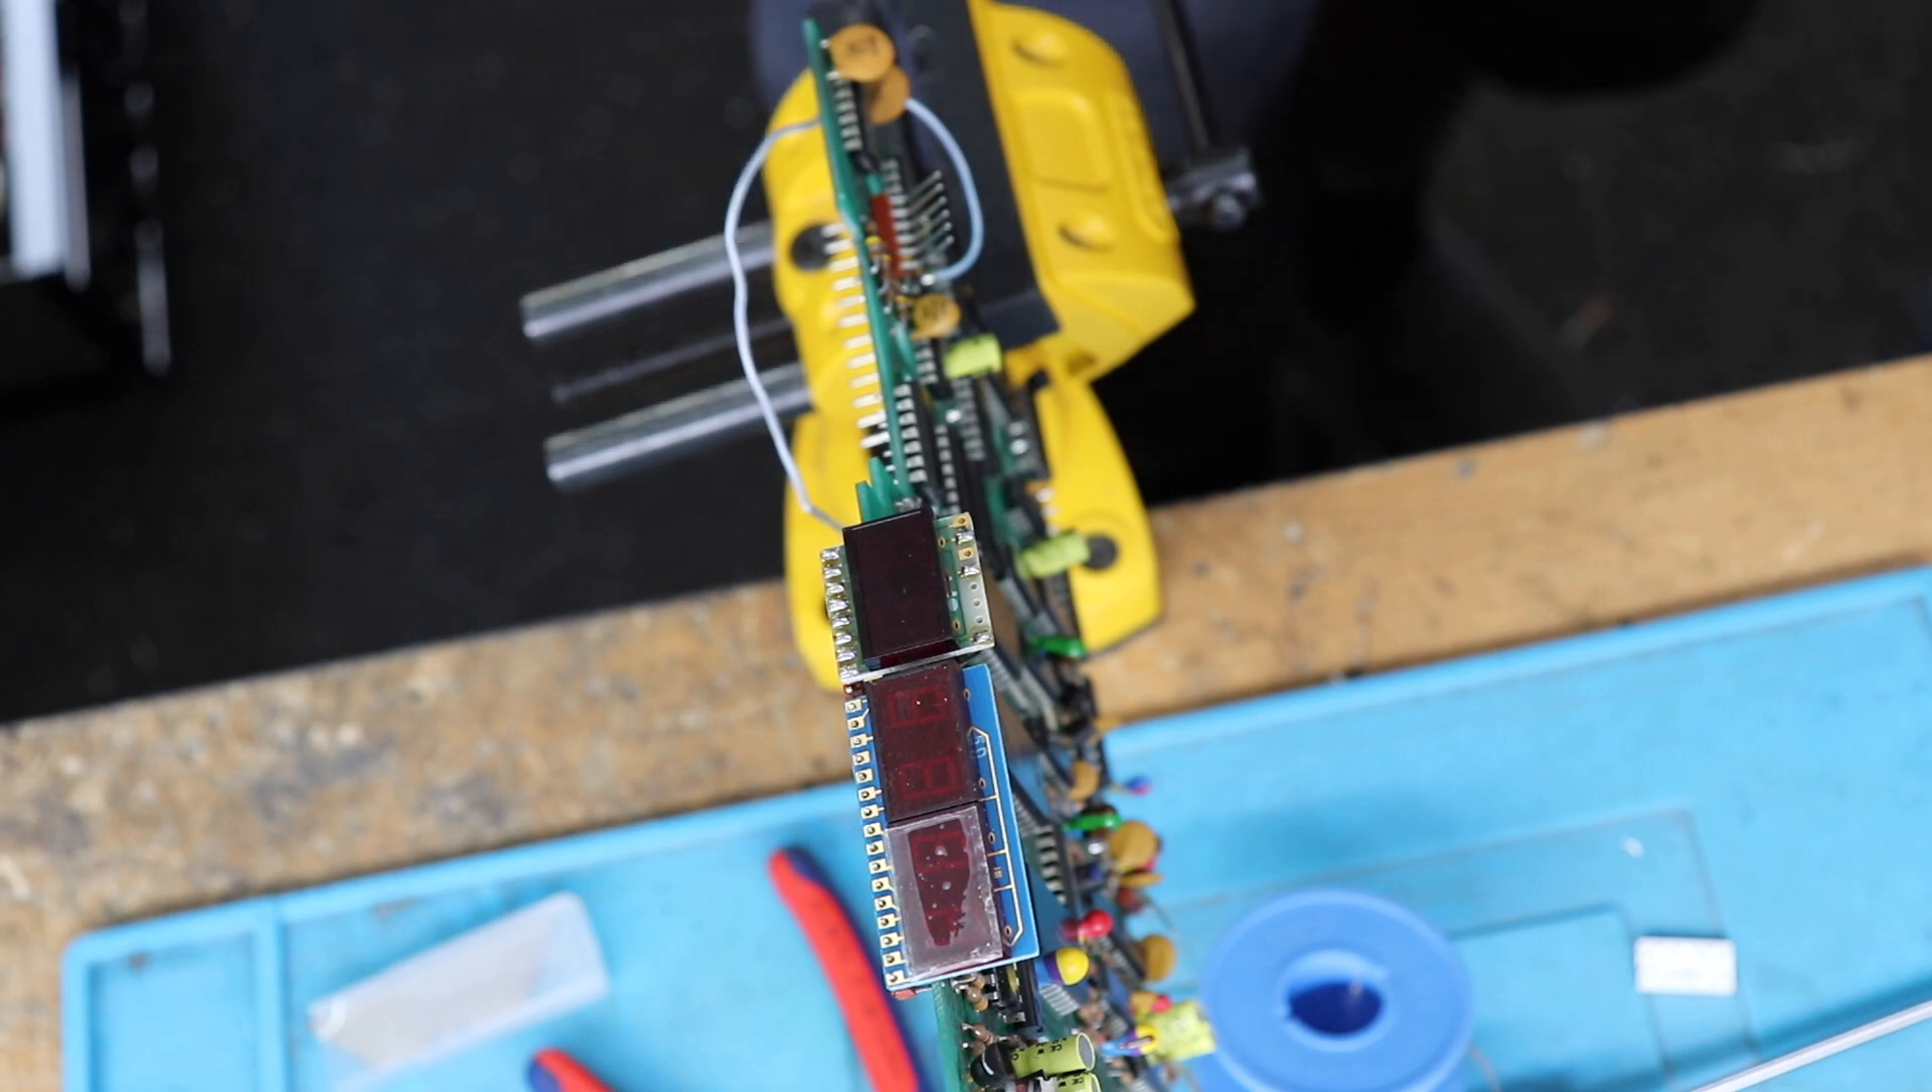Right so I've got the the new display board in position so I'm going to solder it on if I can just find my solder.